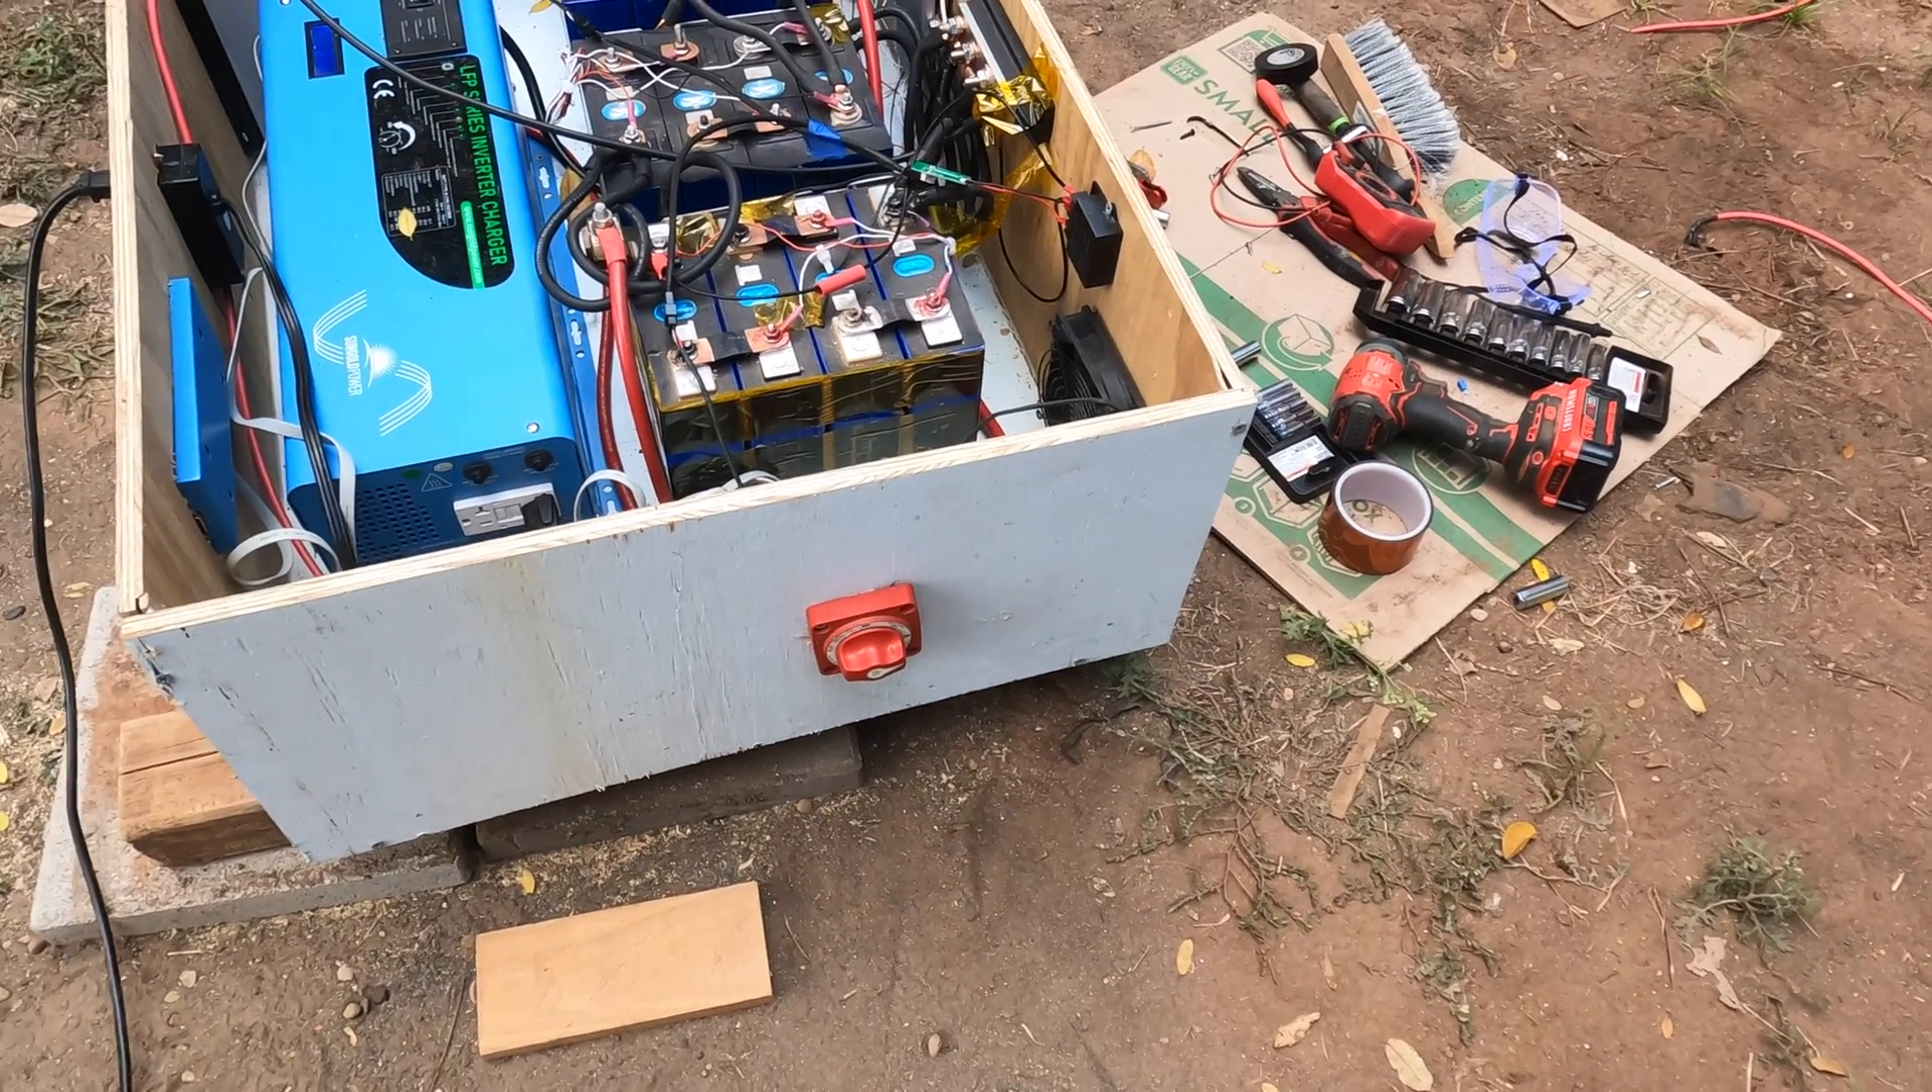Starting with the front of course the battery switch is off centered and that's just because I measured it before I put it on and it was just cut wrong. So I wish that was centered. It's not a huge deal.